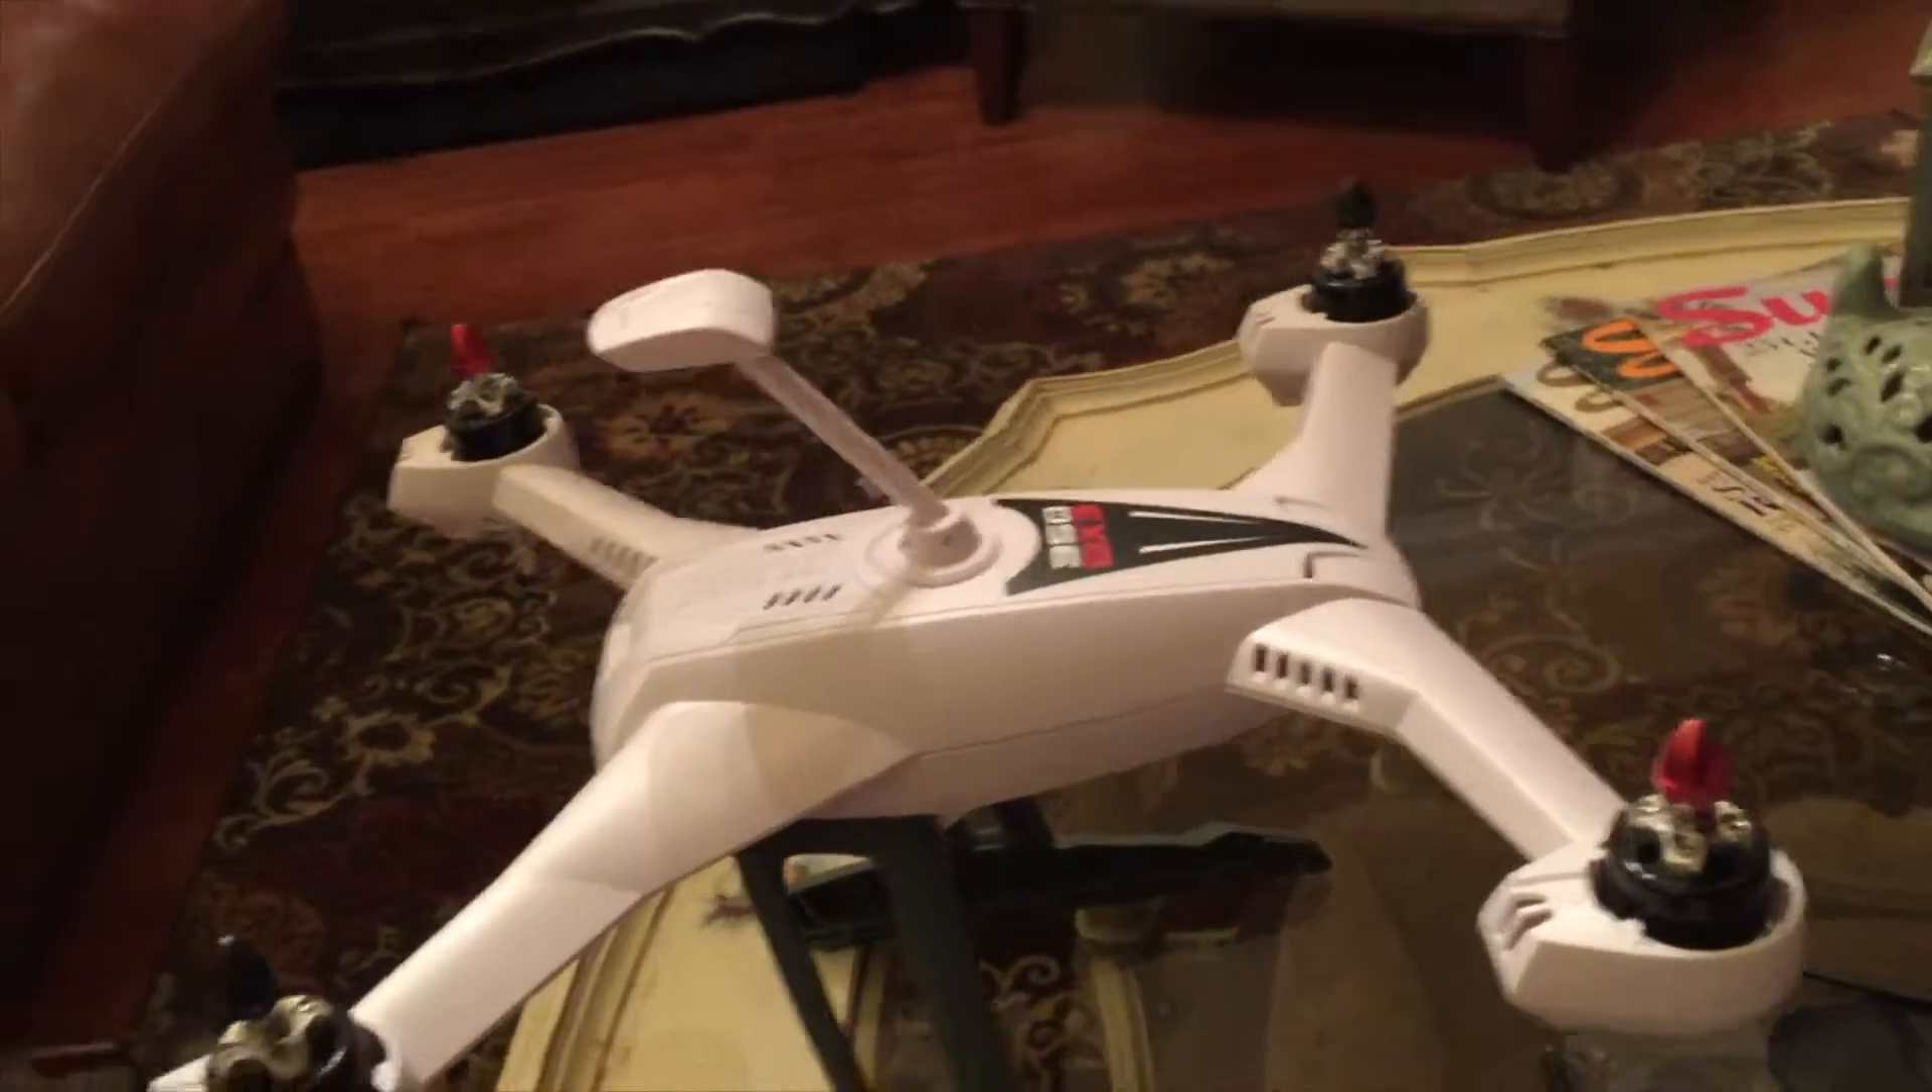The mast is completely hooked up.